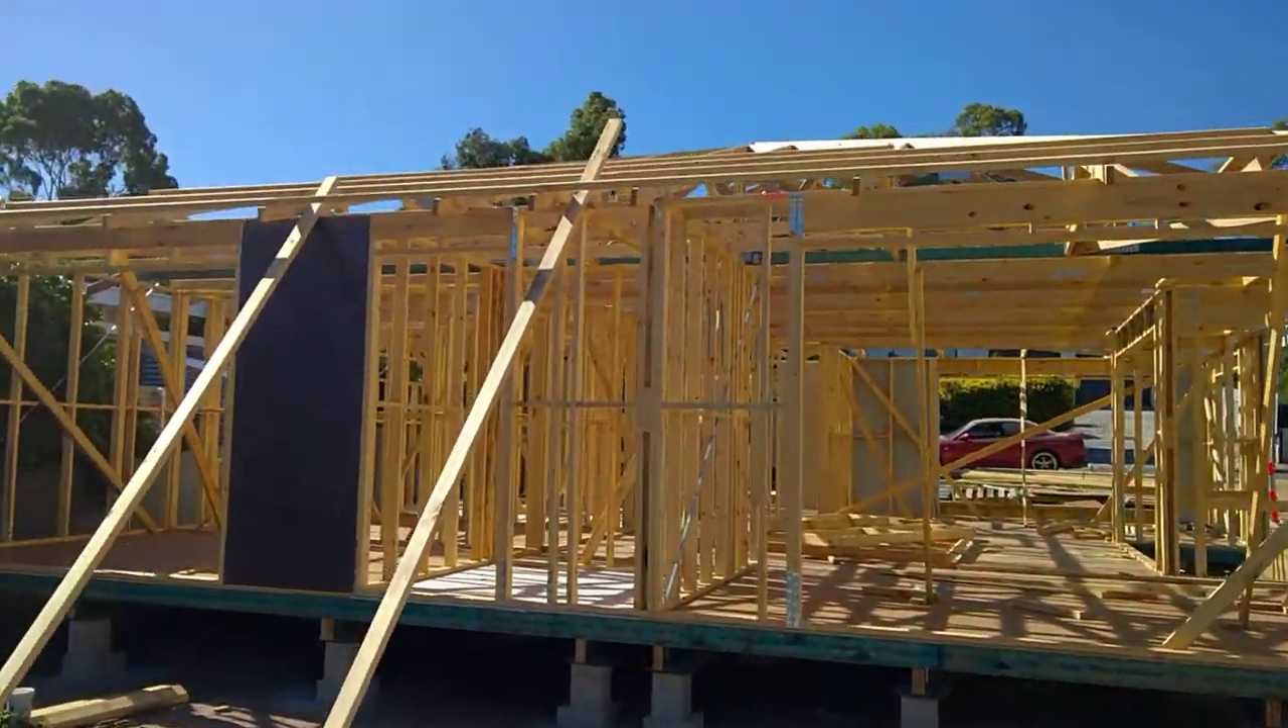And then the next week, all the timber framing, roof trusses are on.